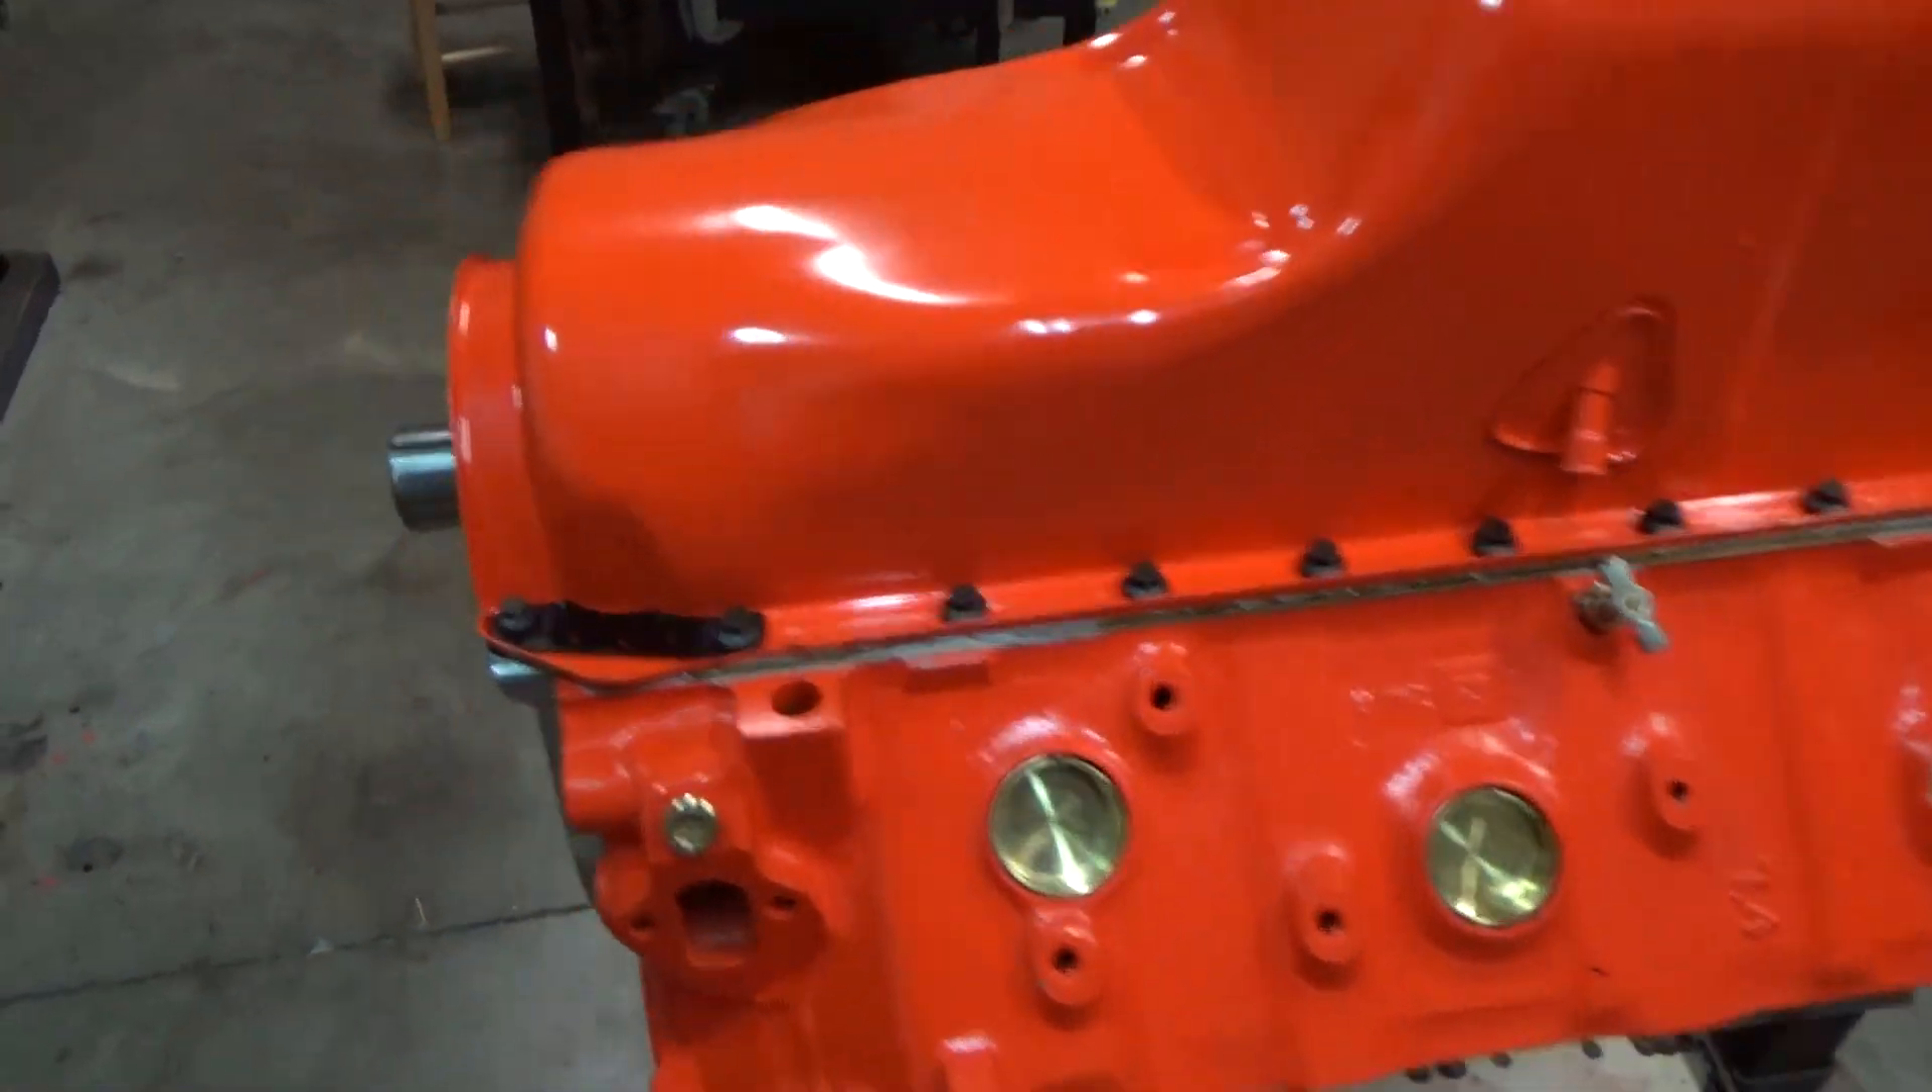All right so now that oil pans on there for good time to turn that engine around the other direction where it faces up and so now we're ready to start working on the top end part of this engine.